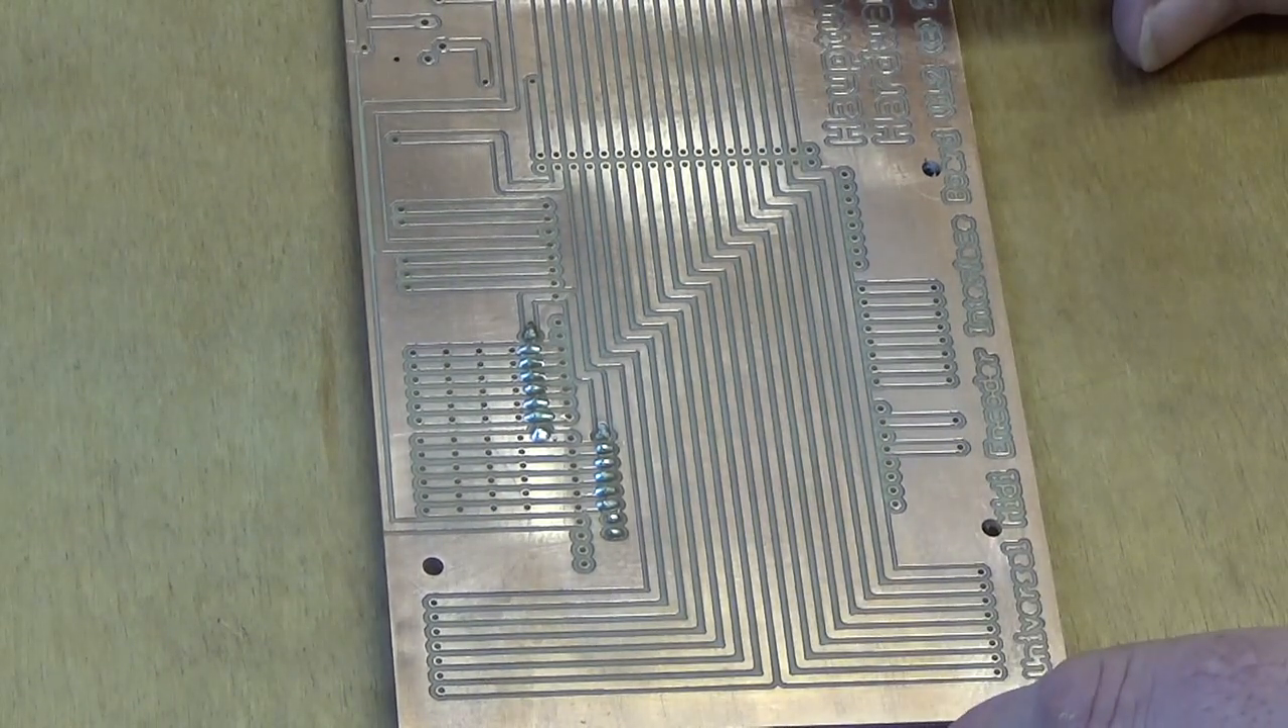So that's the two resistor packs done.